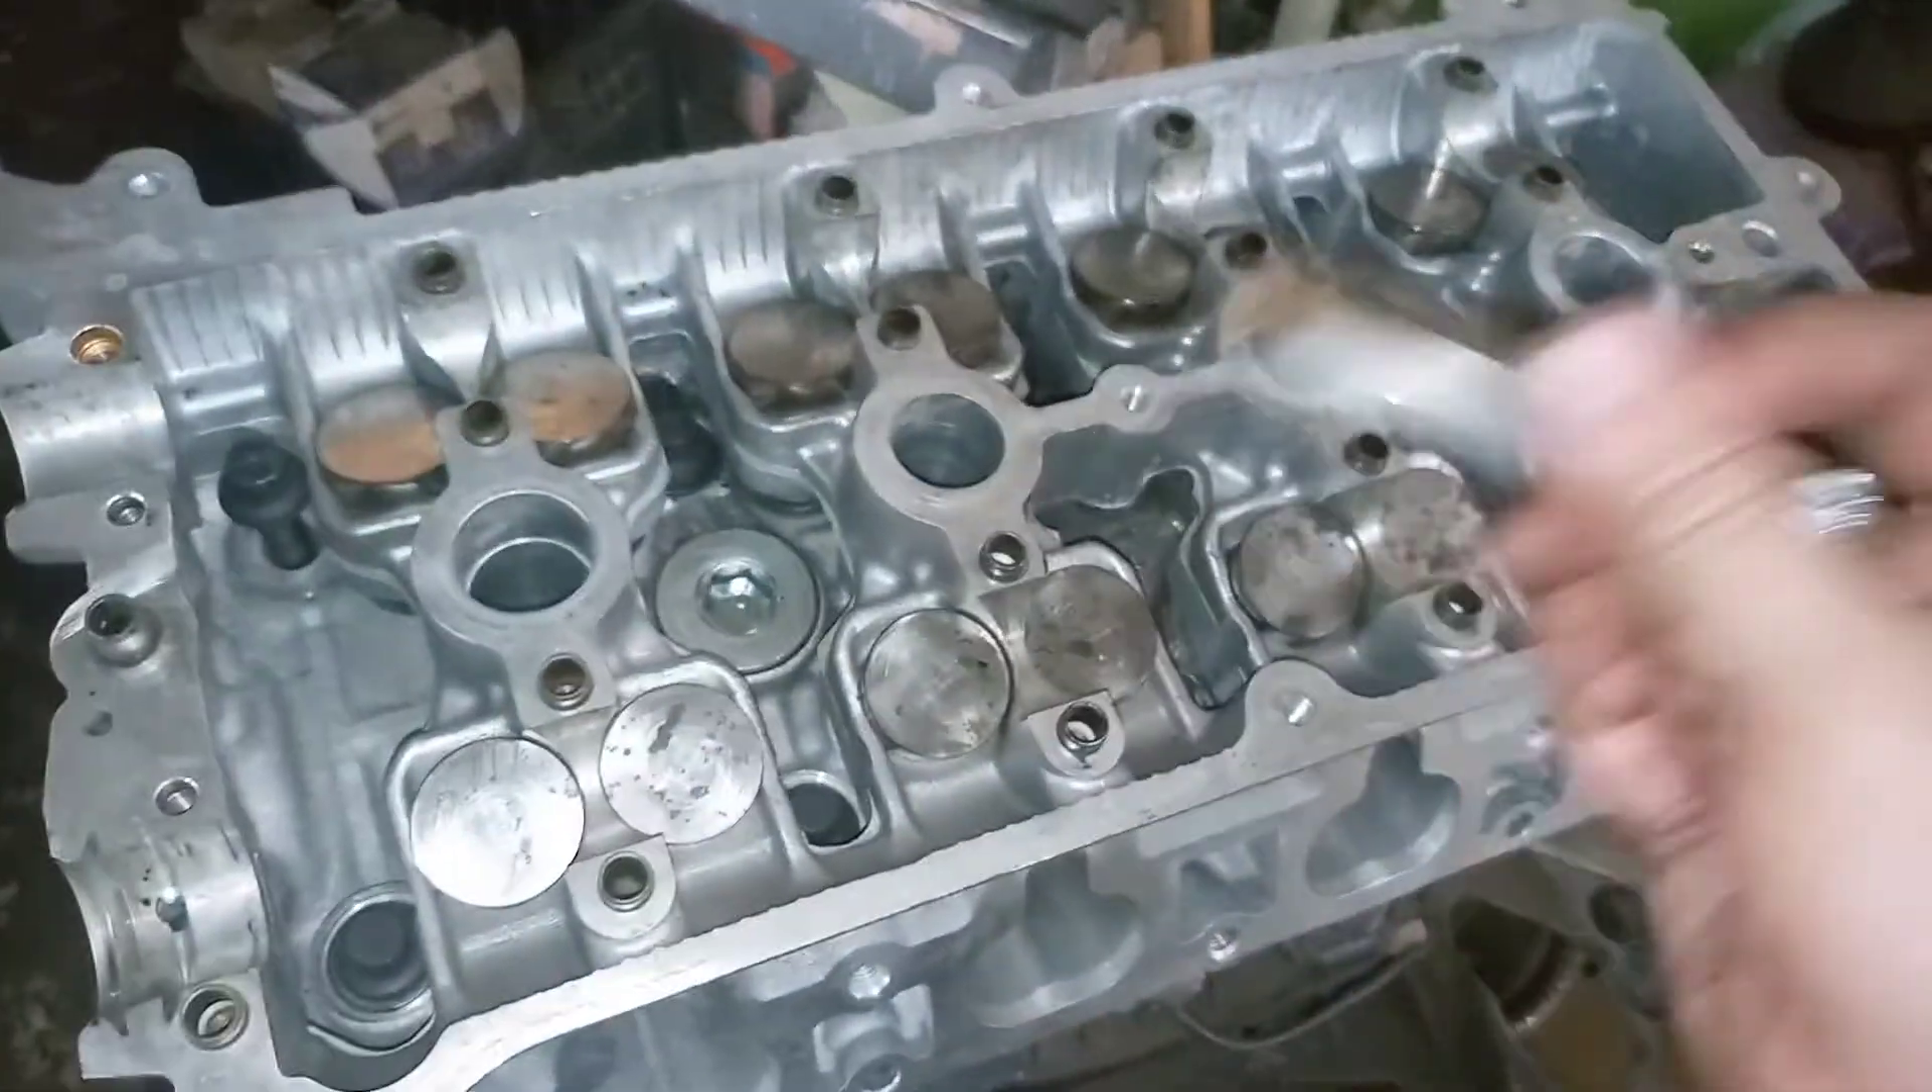Now obviously I've already removed the camshafts.